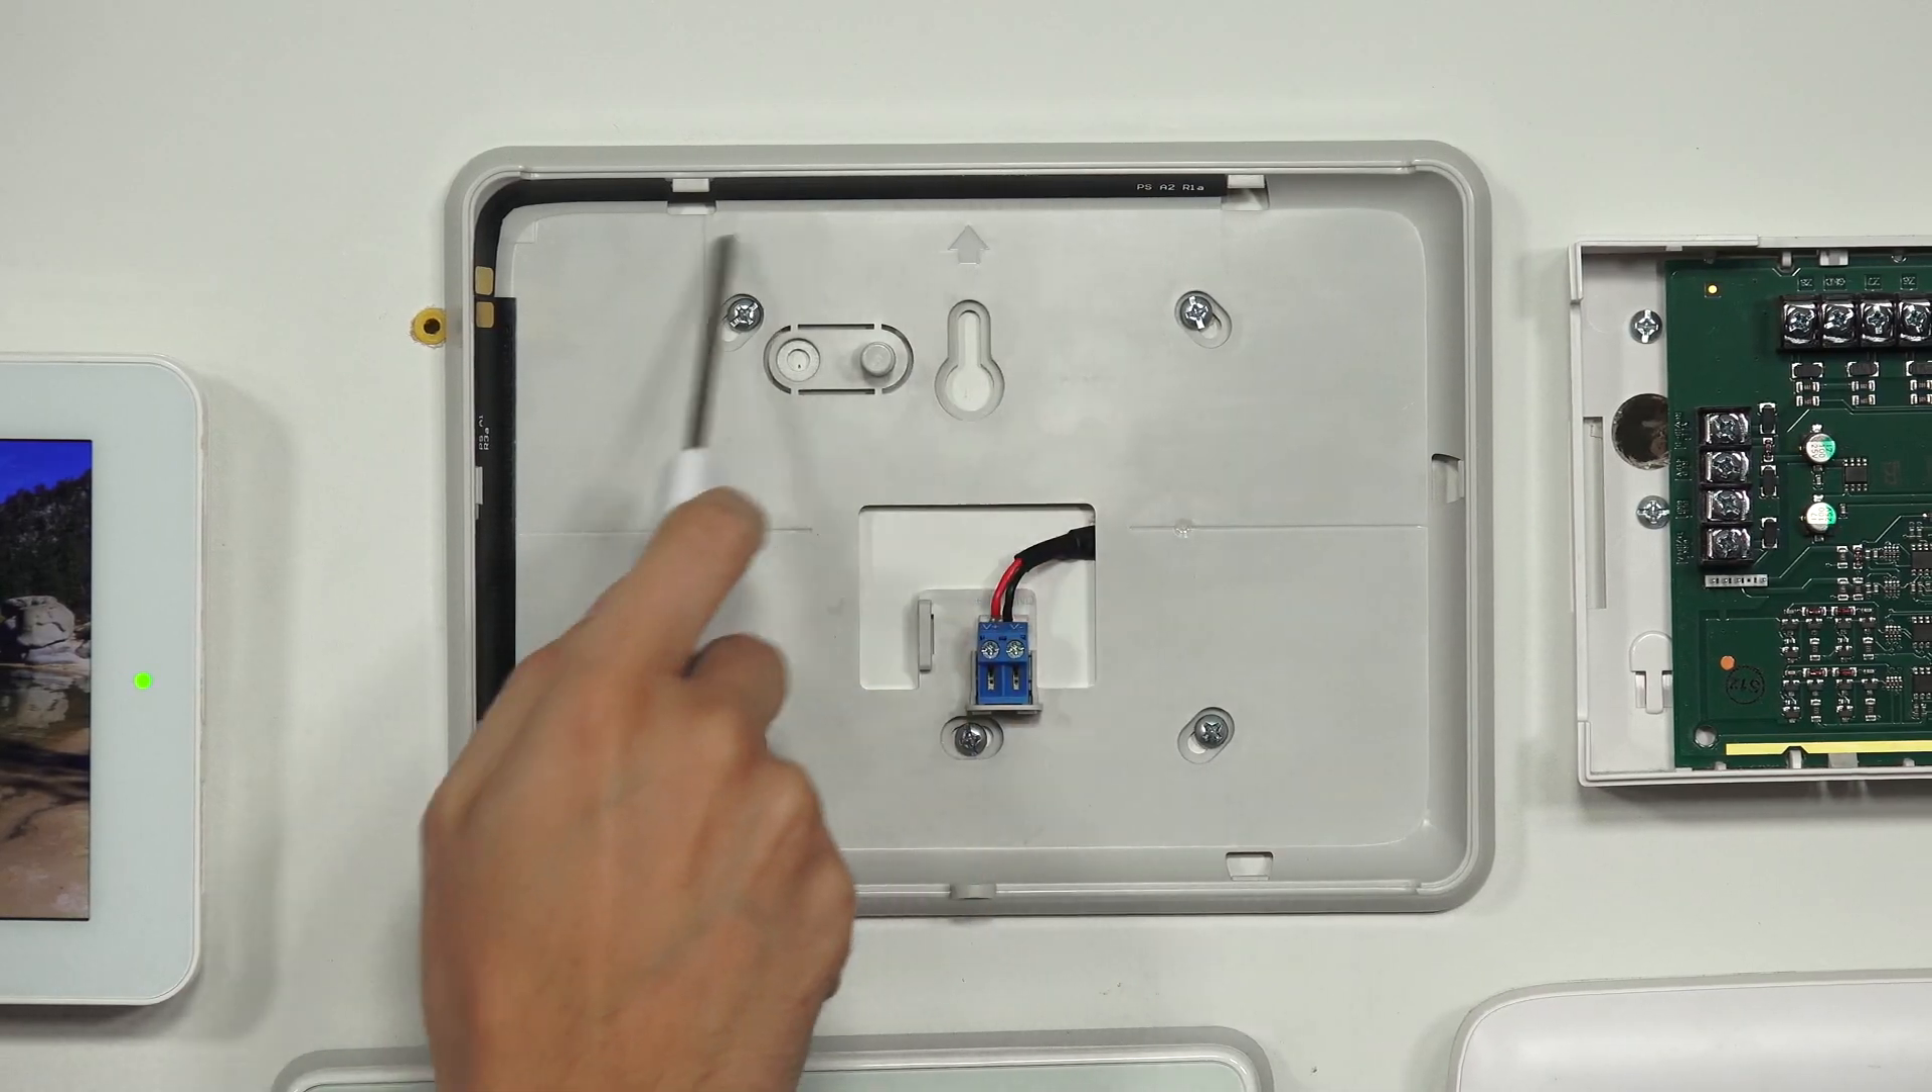So we do have the Pro Takeover backplate already installed. You see that it has an antenna up here.